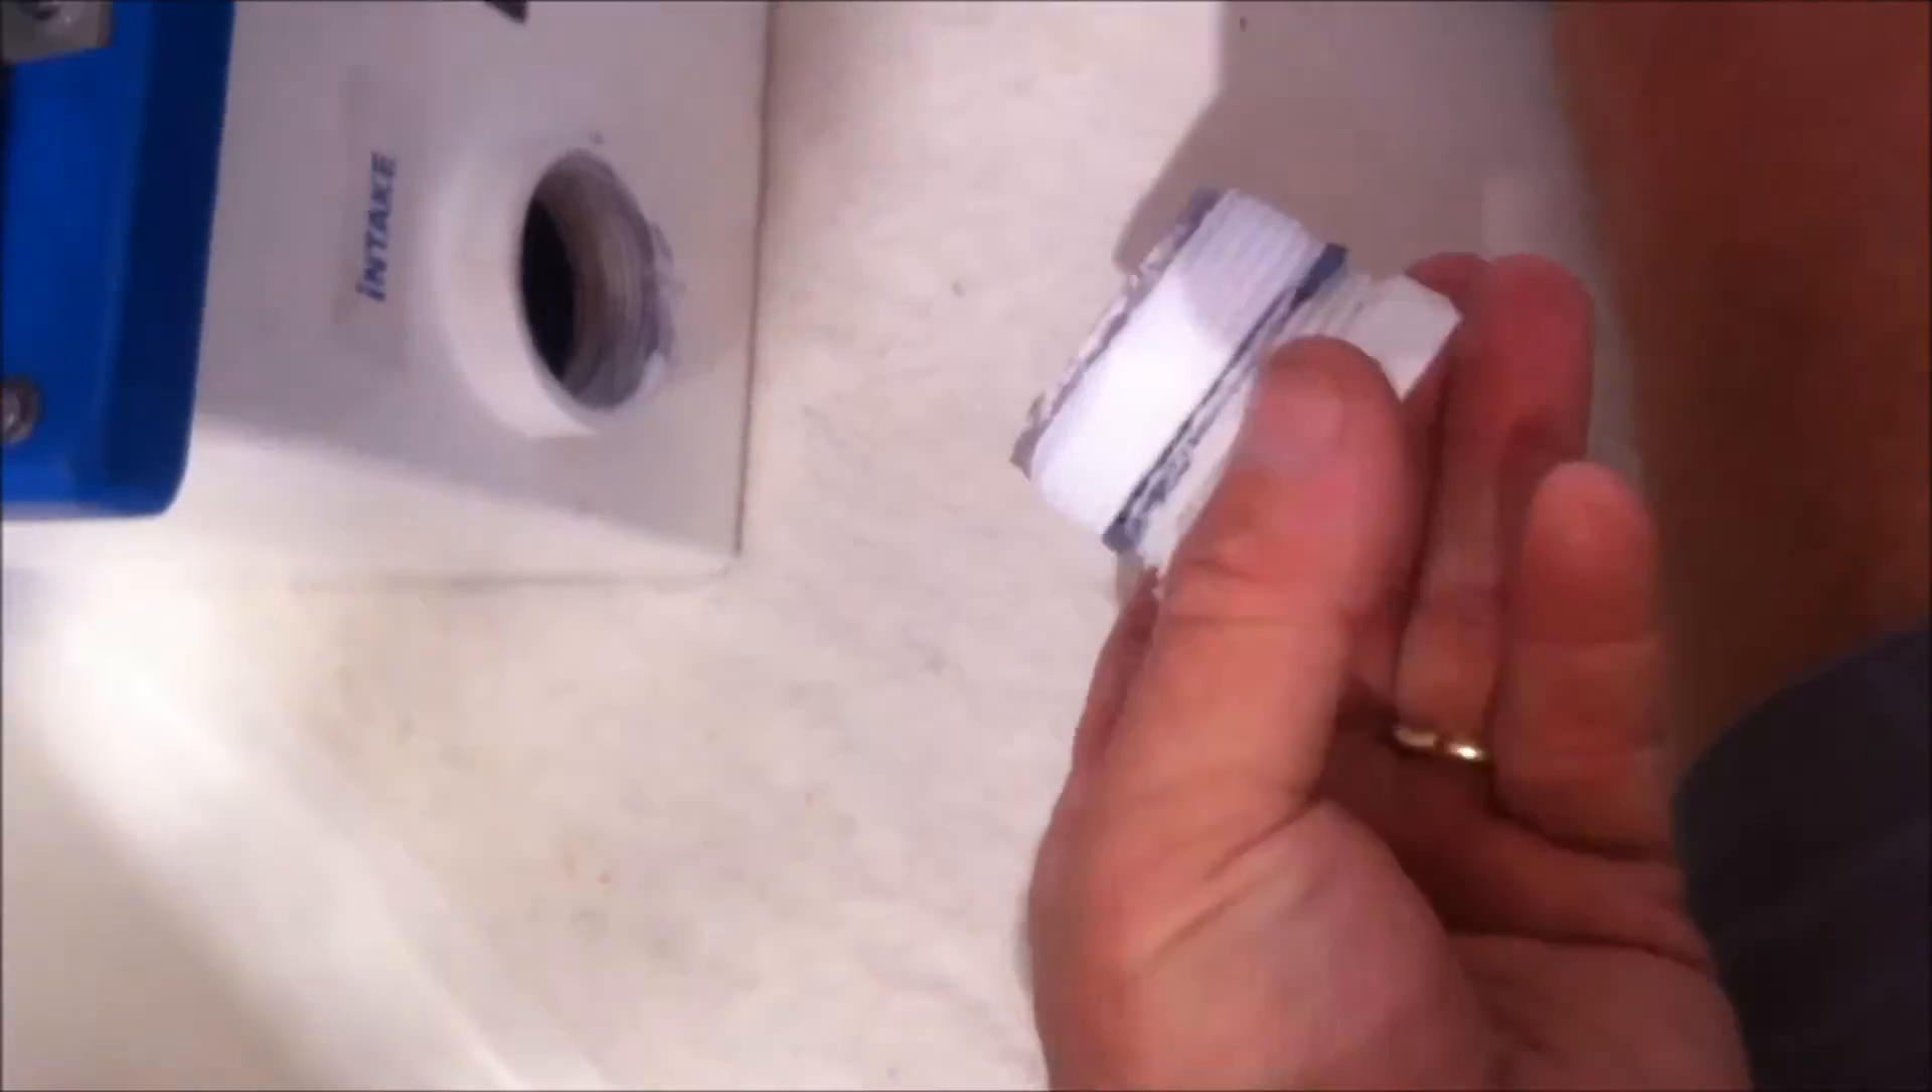There's our stopper with the Teflon tape wrapped around.